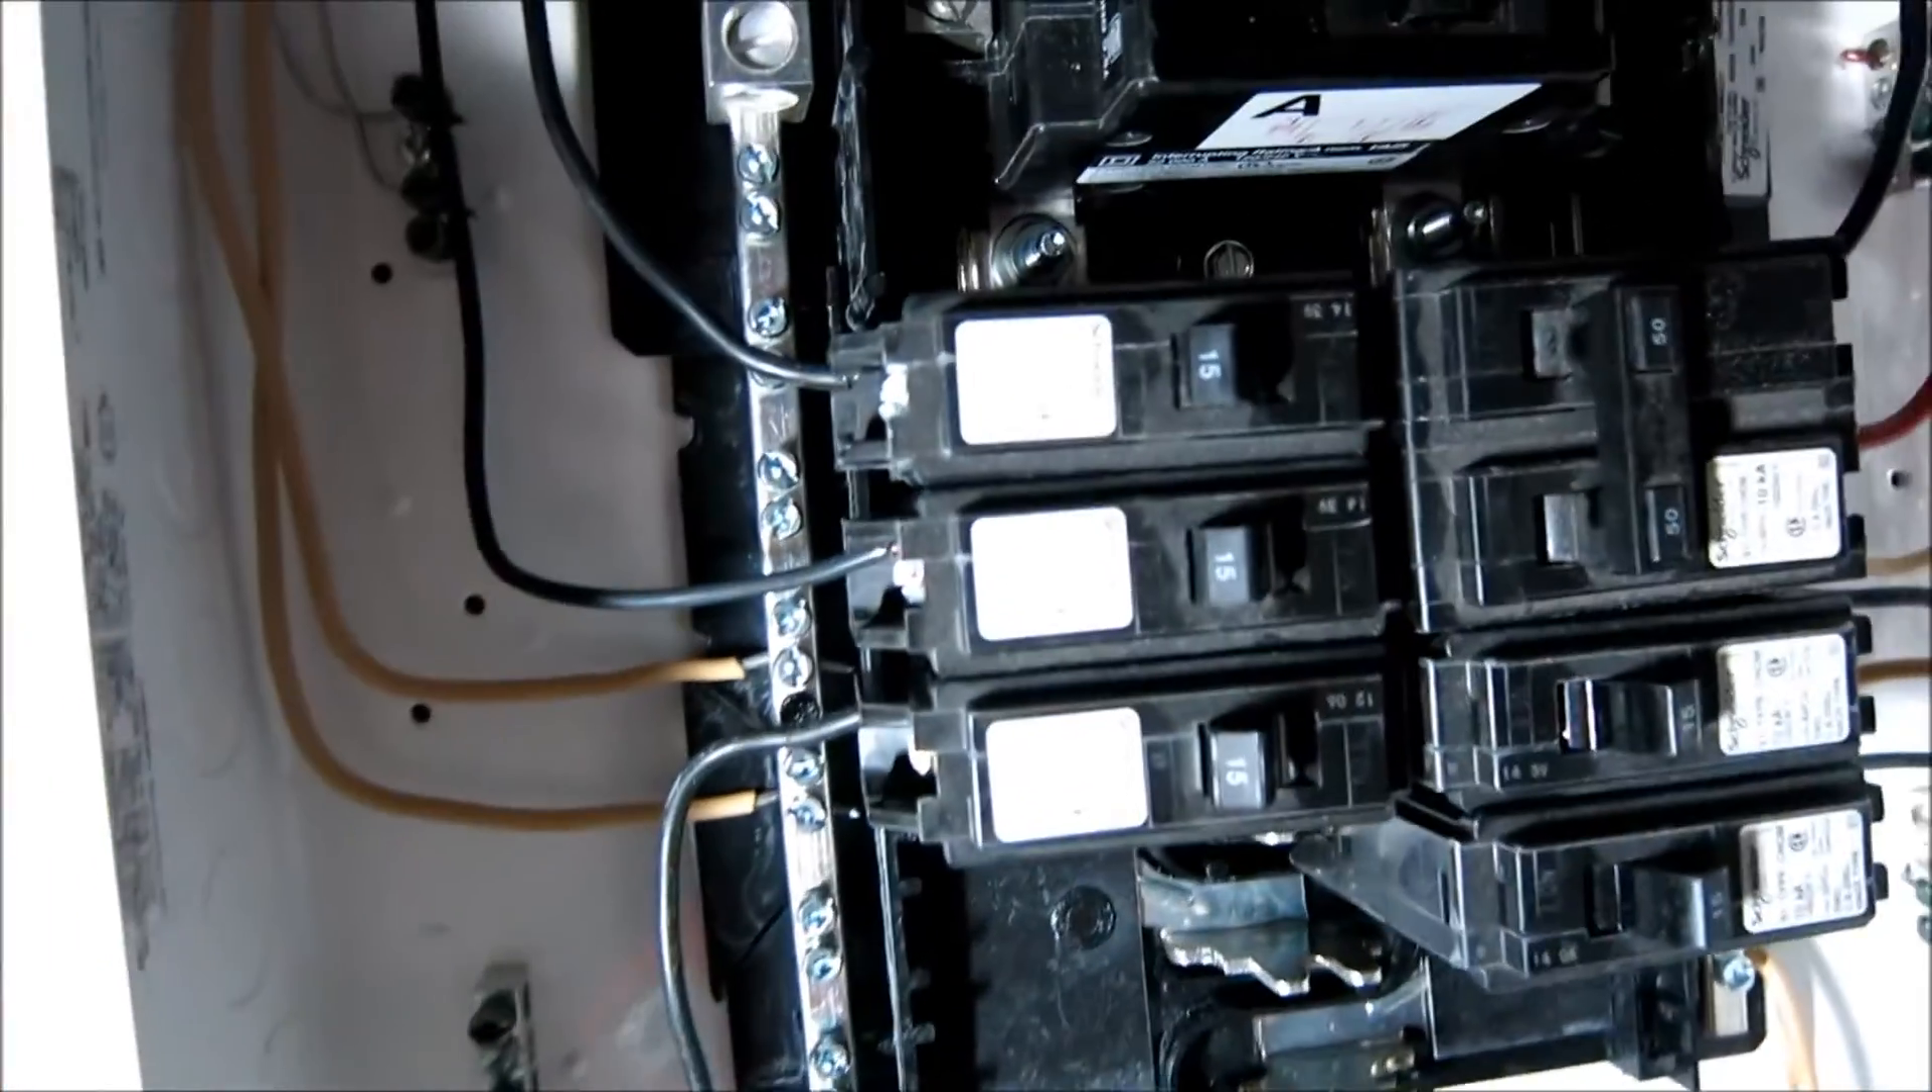If you take a look here as you can see breakers are all in.